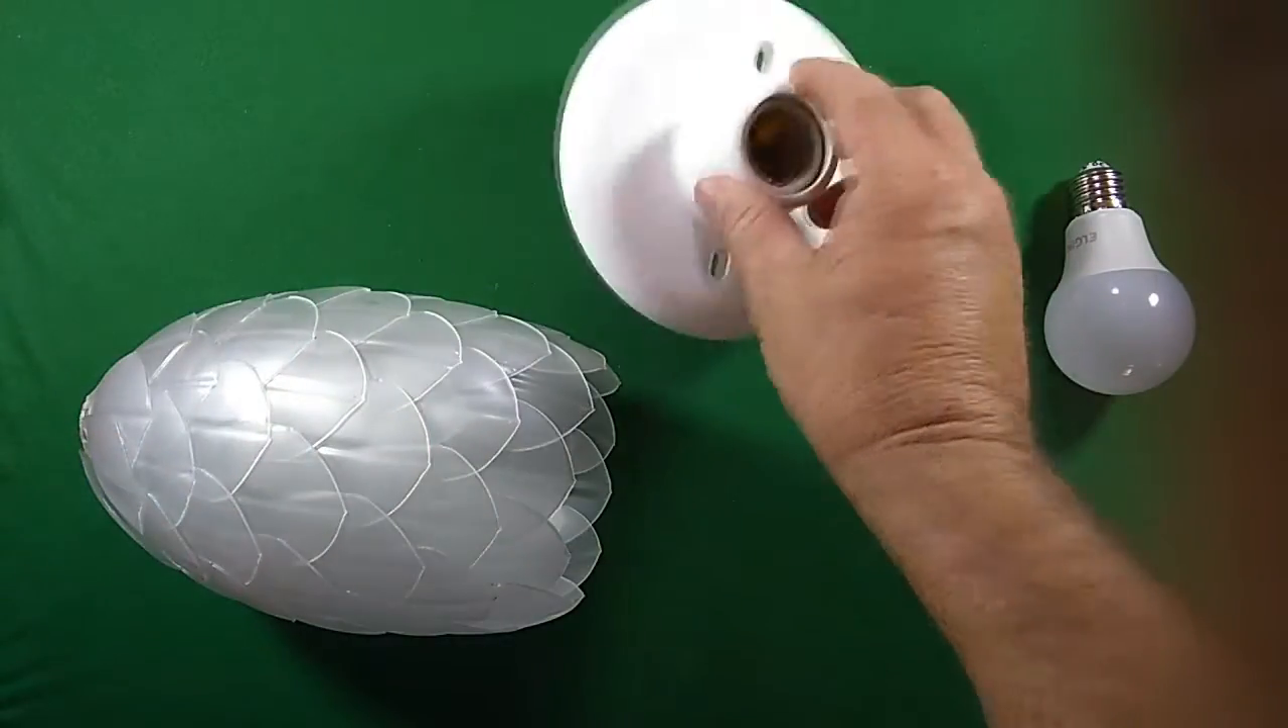Essa é a nossa luminária praticamente pronta. Agora basta colocar a lâmpada aí.